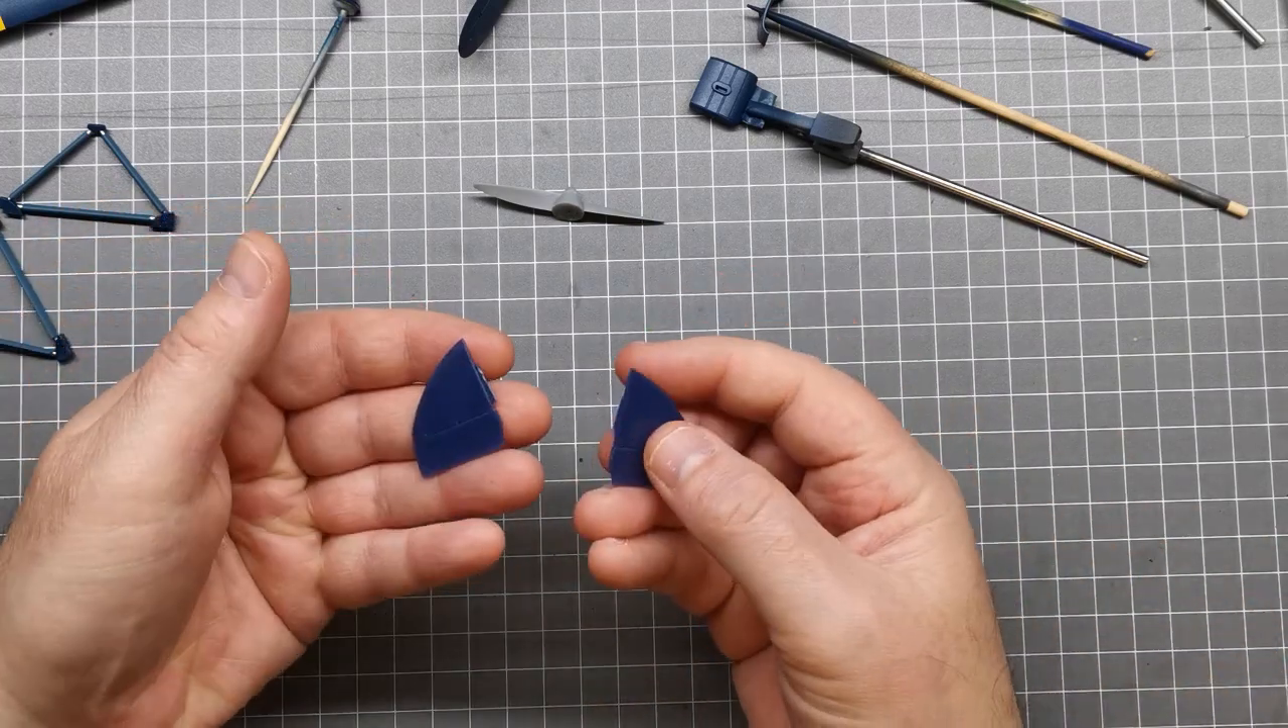Um i haven't stuck these uh stabilizers on yet just because i am not finished with the fuselage.